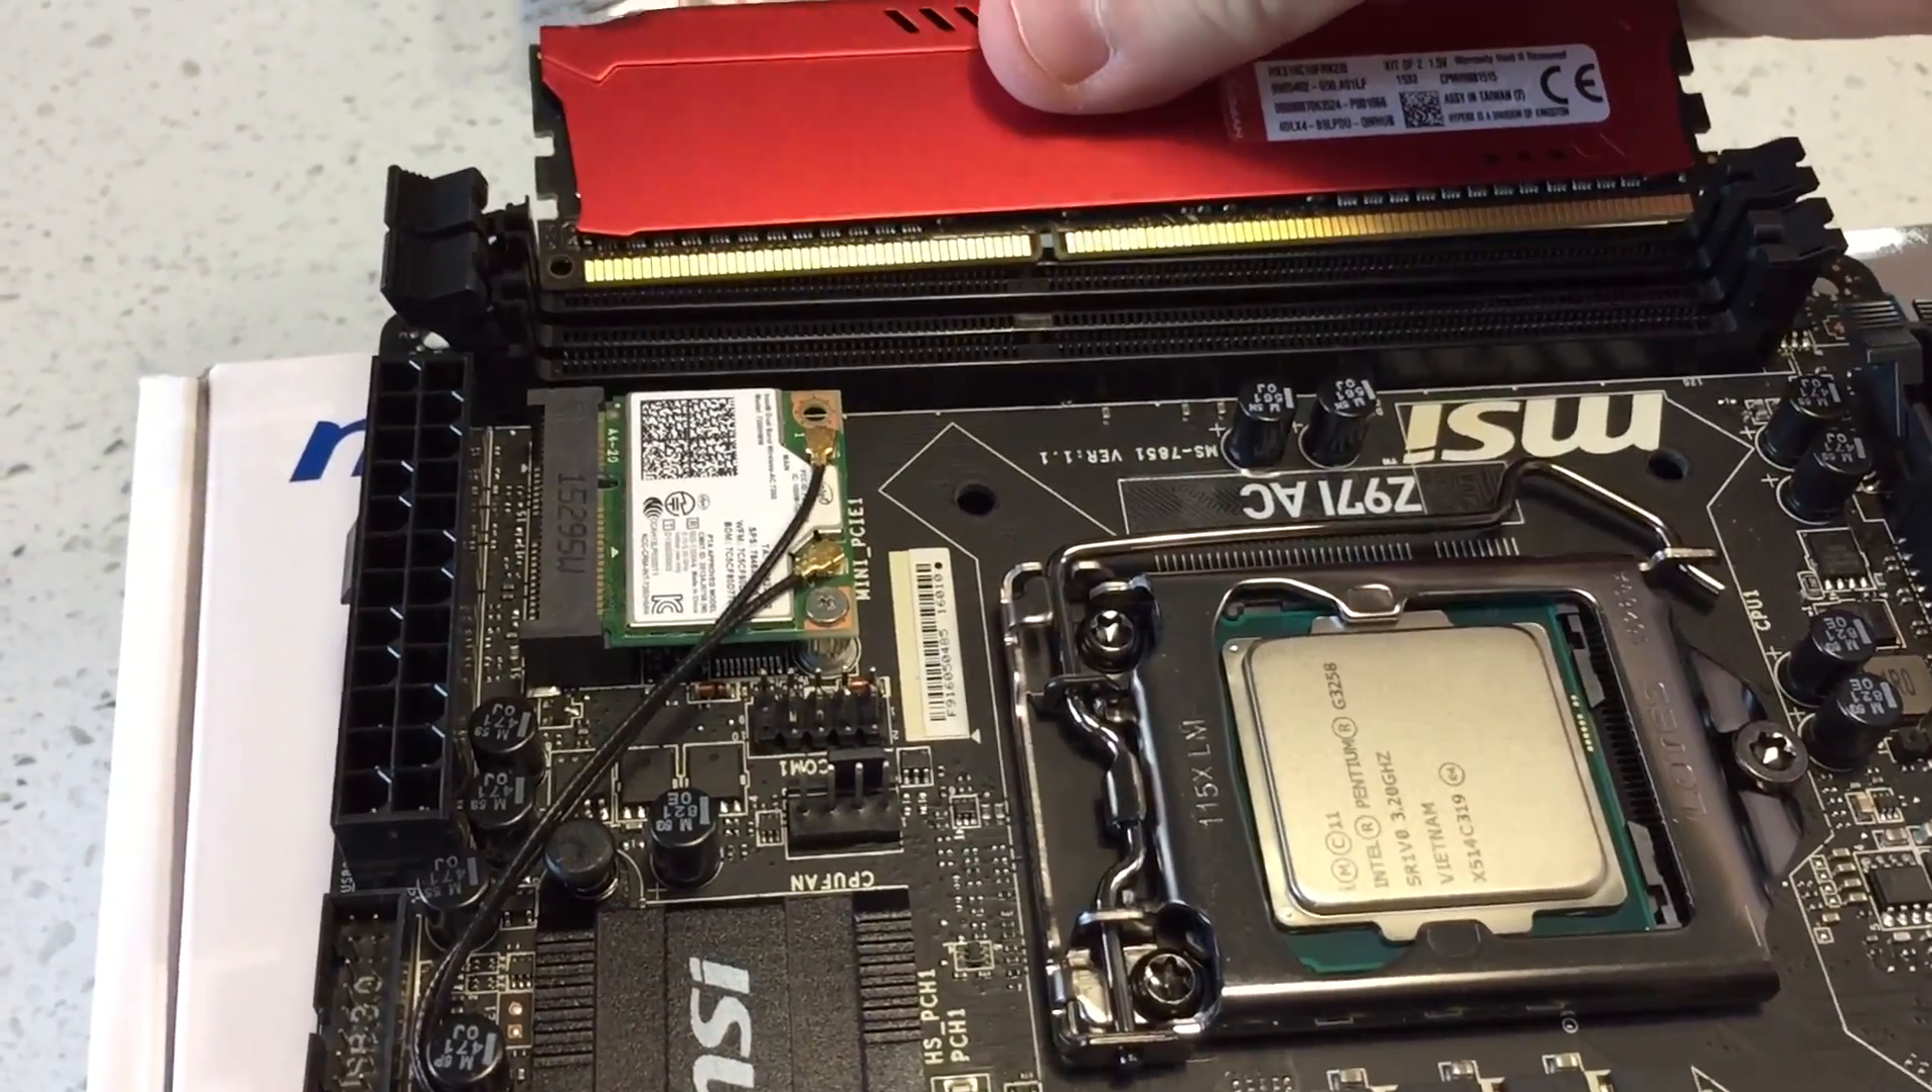And the CPU is now installed in here.